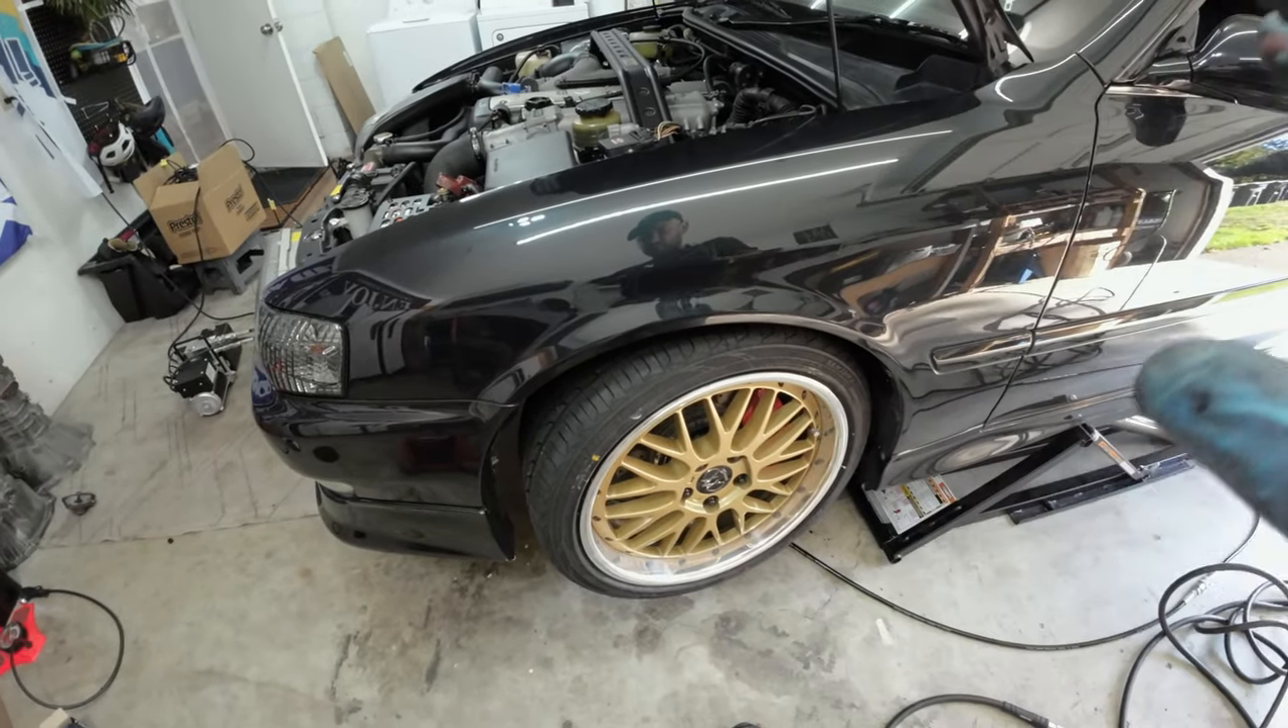We got everything bolted up. We got the wheel back on. I turned the wheel while I was installing it.